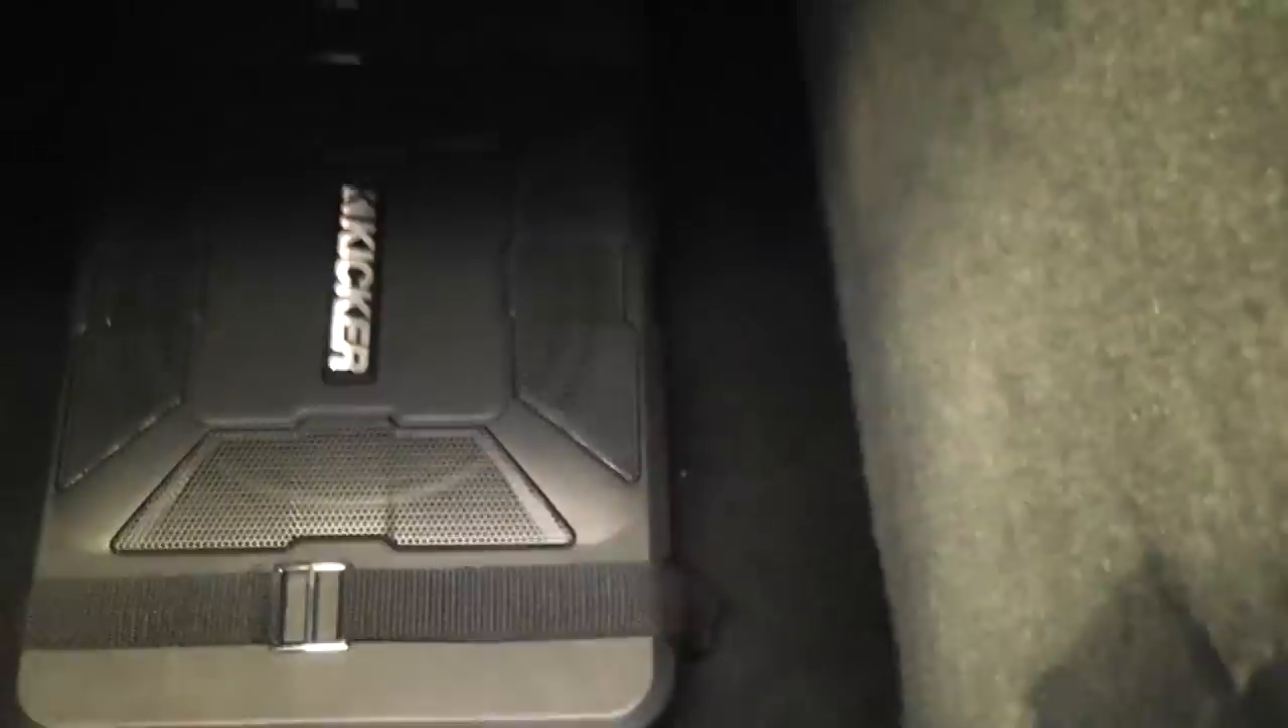Okay, so I got the kicker in here with the straps.